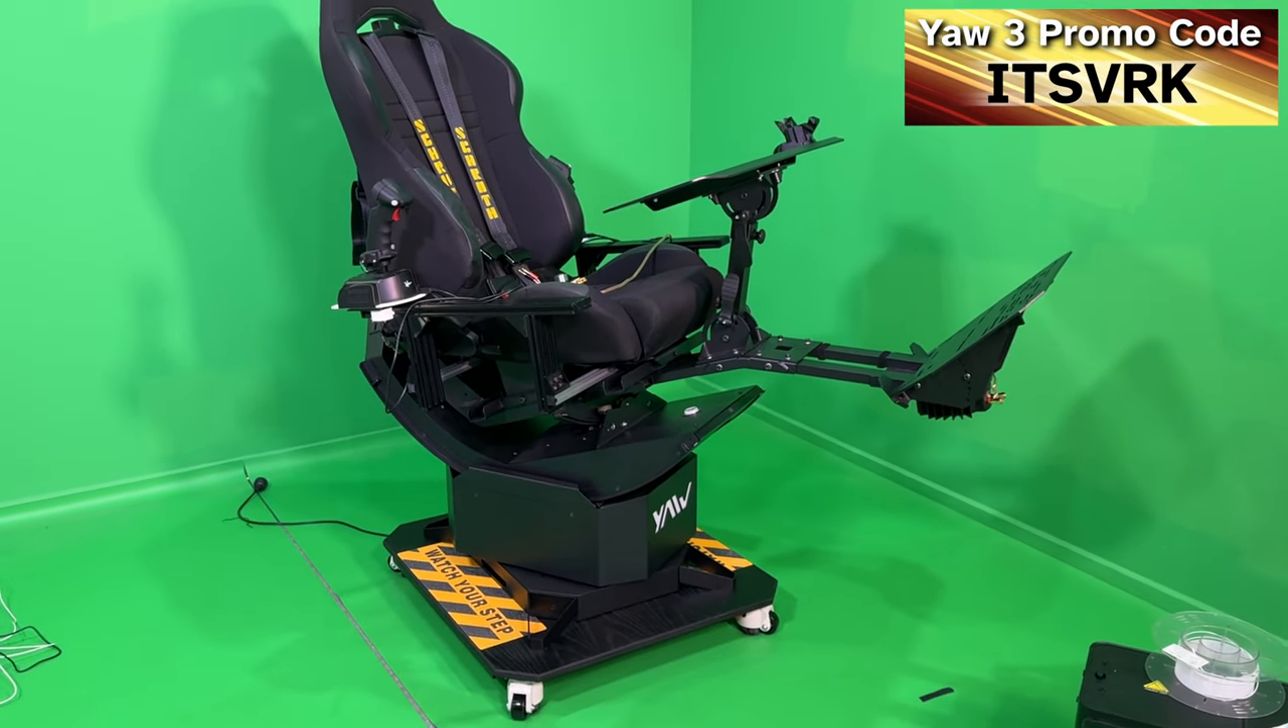I stuck the watch your step stickers on after I'd bolted everything else into place.